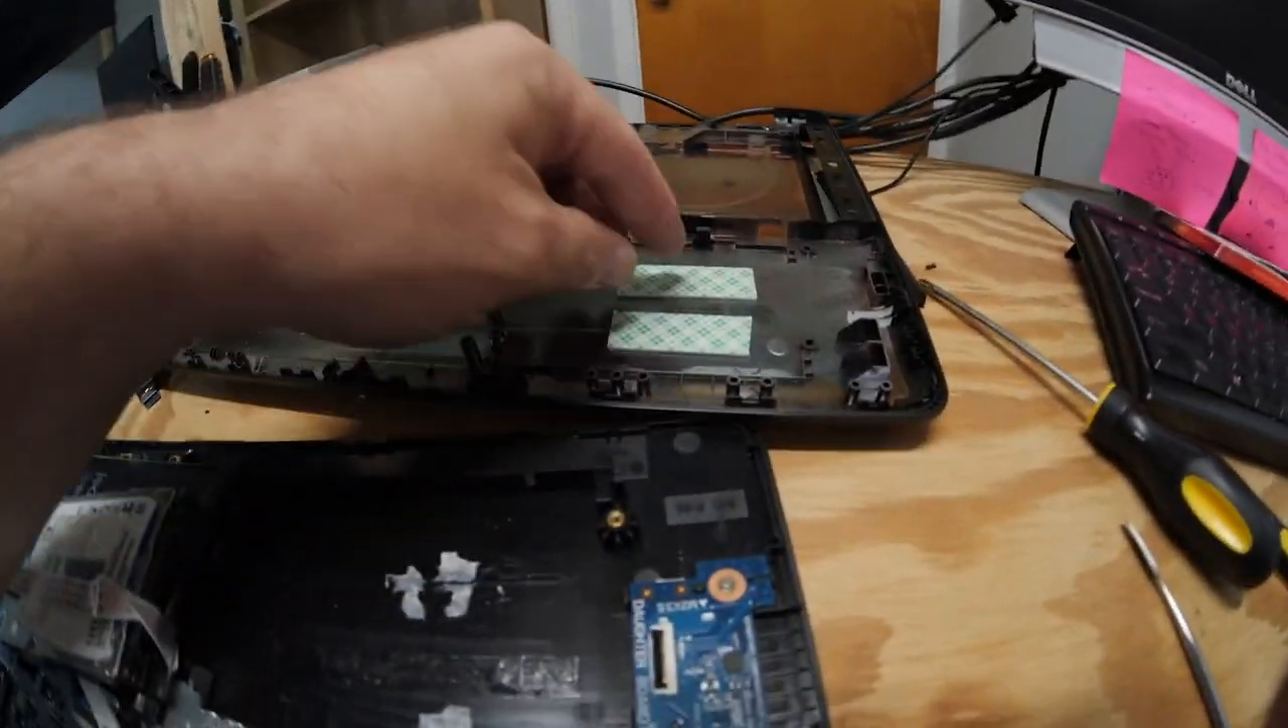But, now that I'm looking at it, this looks like double-sided tape with the backing not removed as well.